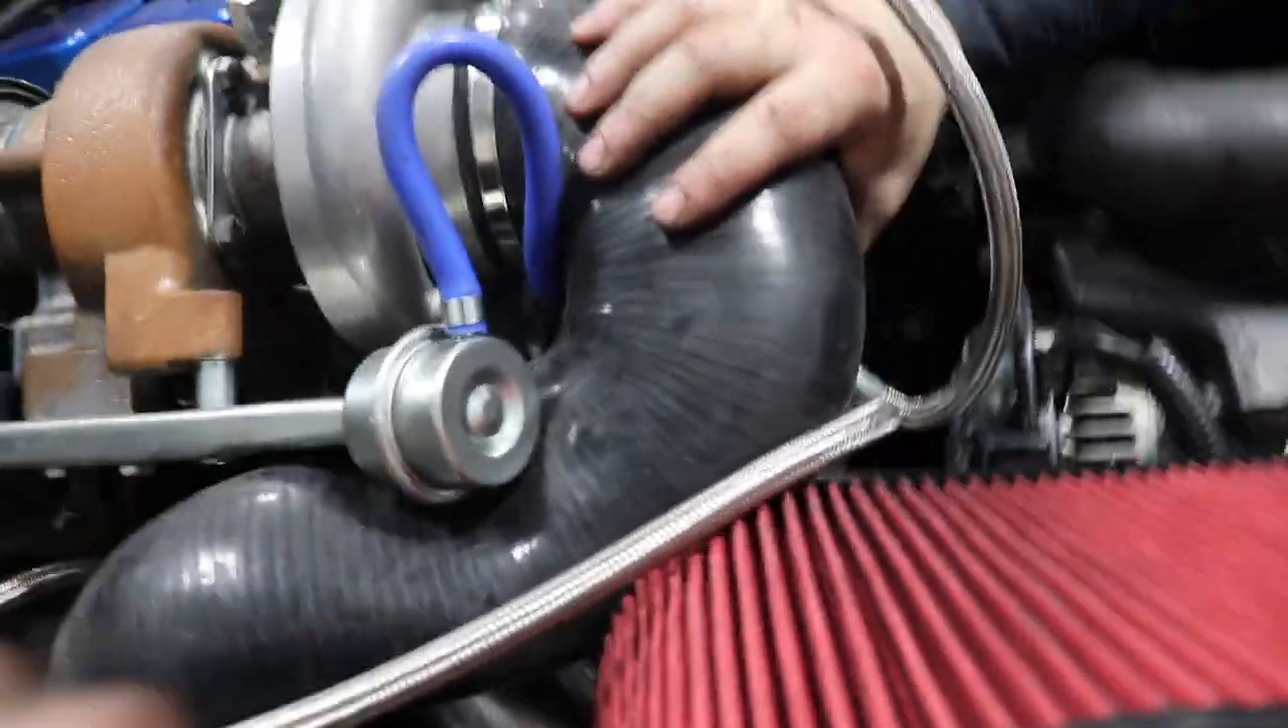This is the only thing that is bugging us is this the charge pipe from the second one back up to the main yeah the cold air side of that because it rubs on this wastegate.